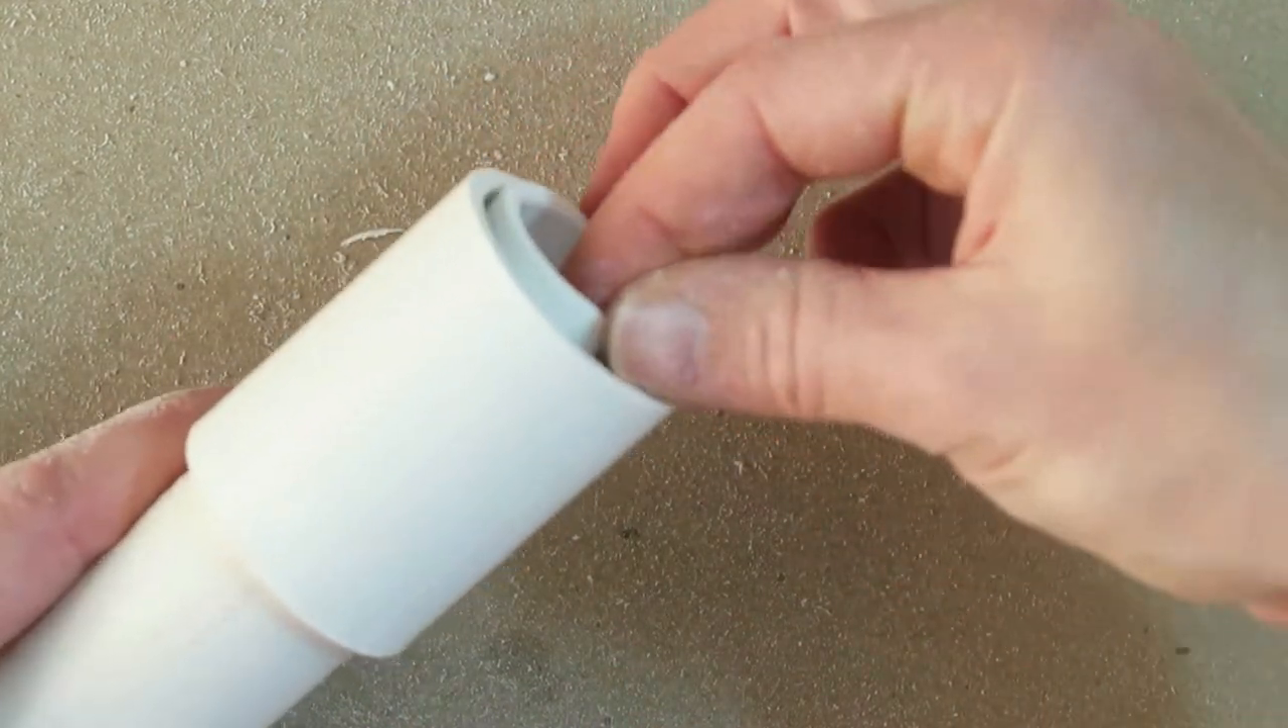So I've sanded the edges off so that the internal coupling does fit inside of the external piece.